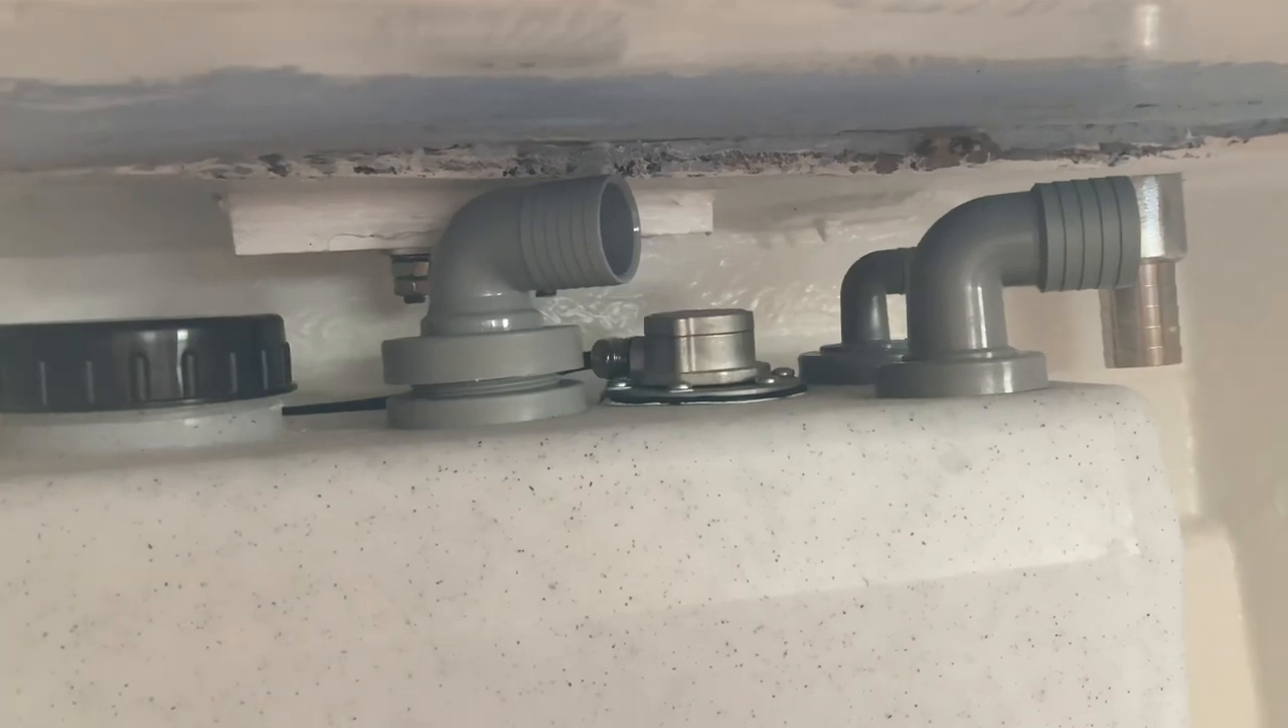All the inlets and outlets on the top of the tank are there along with the tank sender so that's all ready to go.